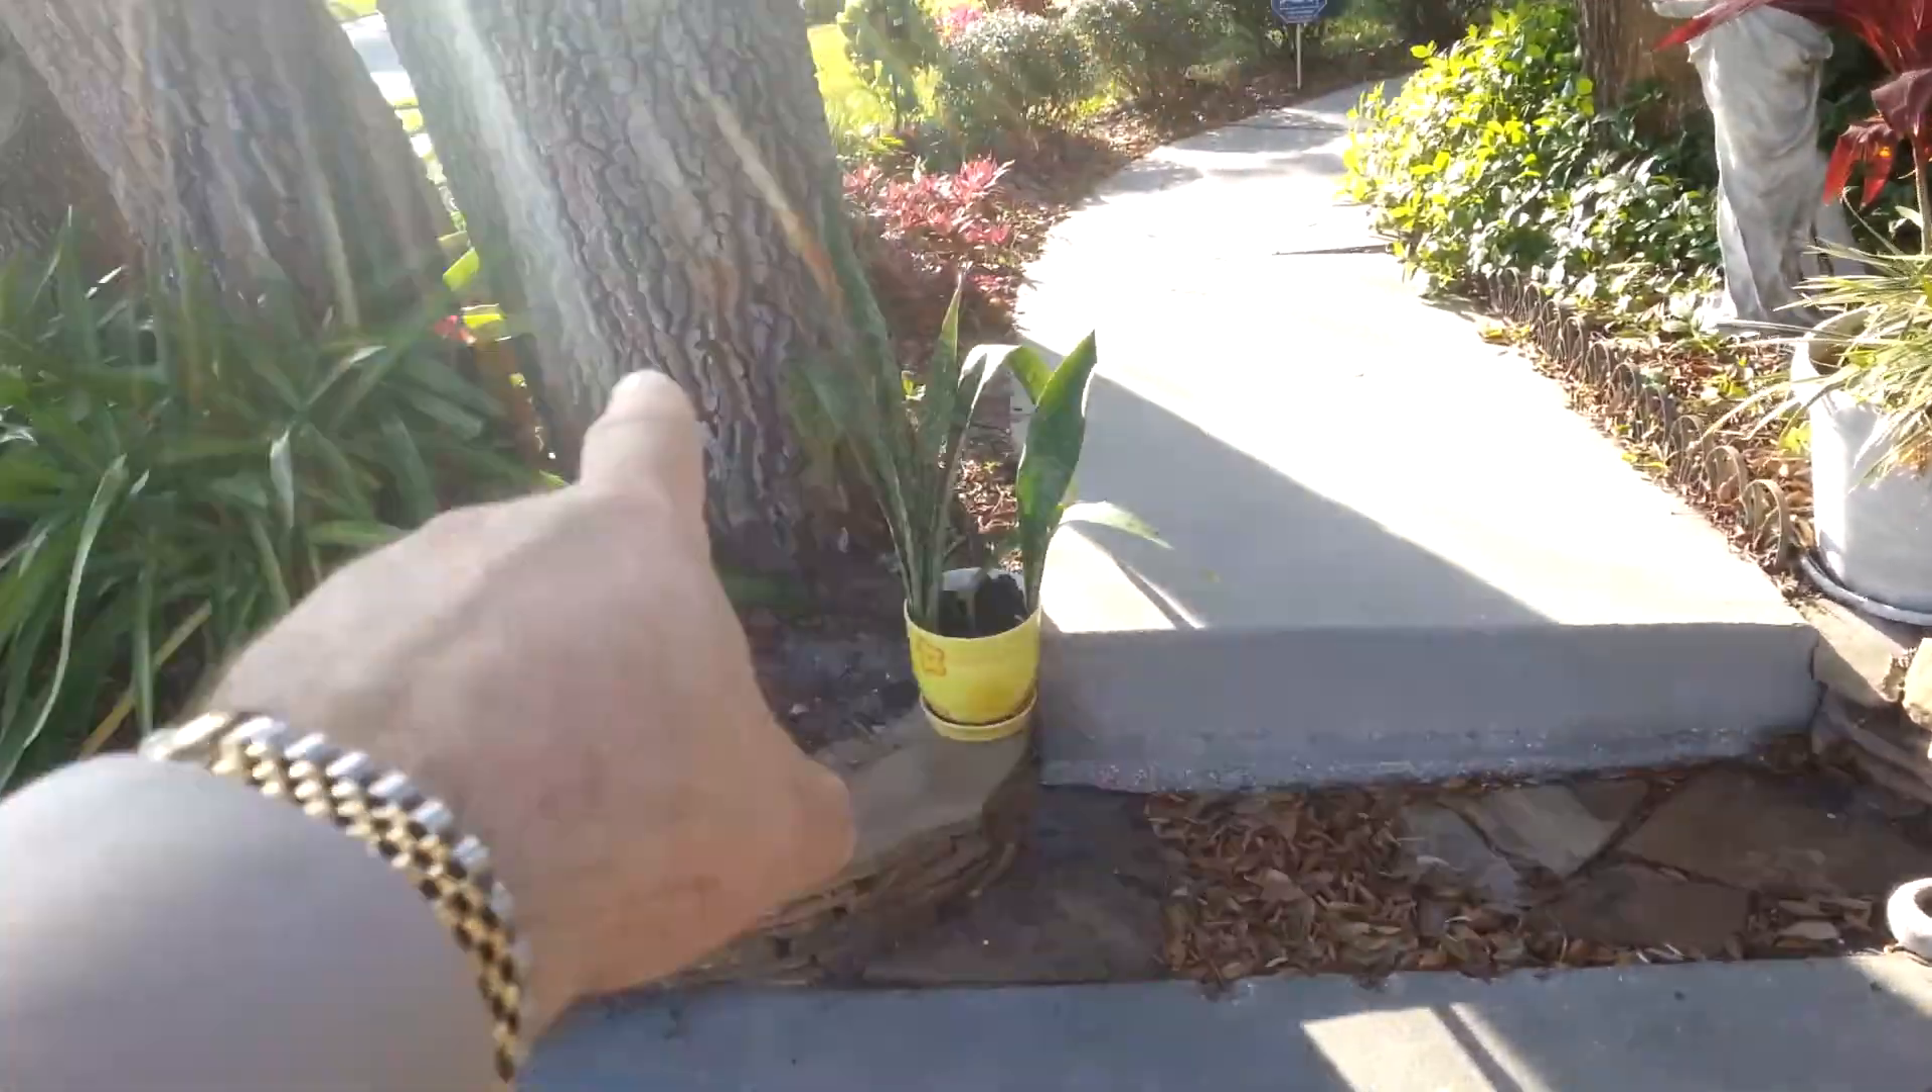This little concrete step has been lifted up by this tree here. So it's a little bit of a step up and you can kind of see it's kind of off a little bit.